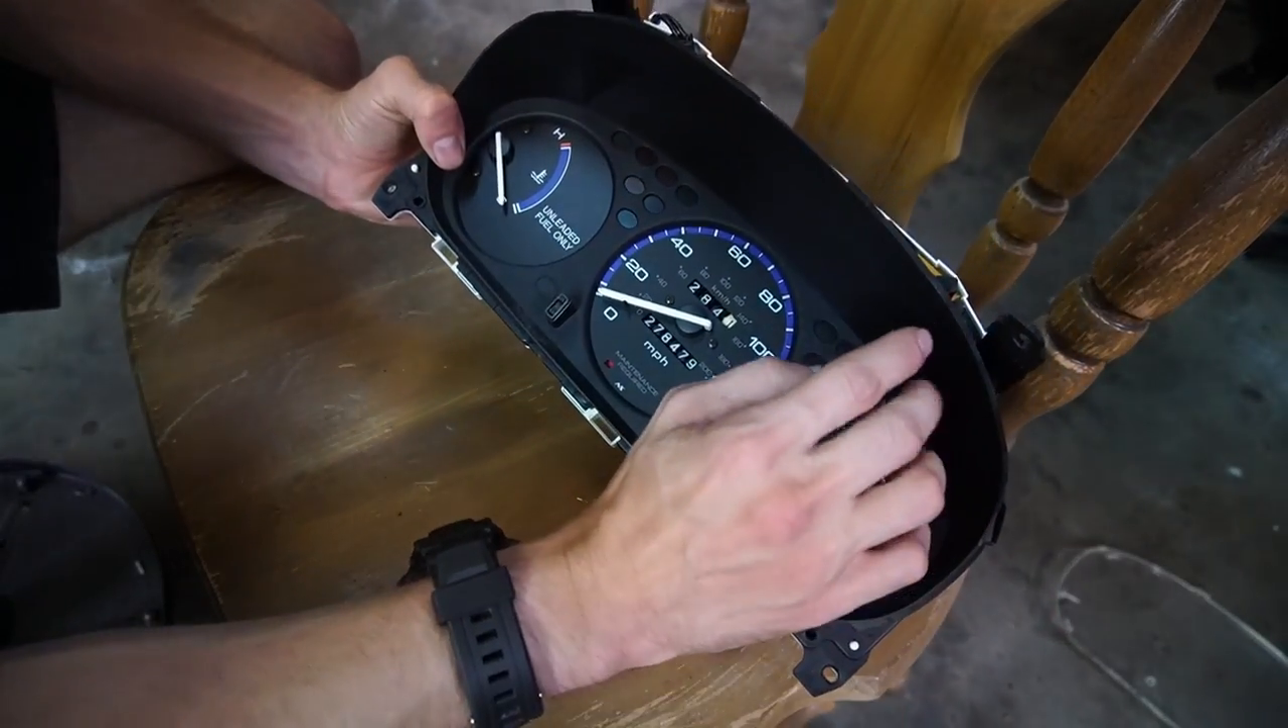So we got the clear screen off. Now we have to get this black shroud off.